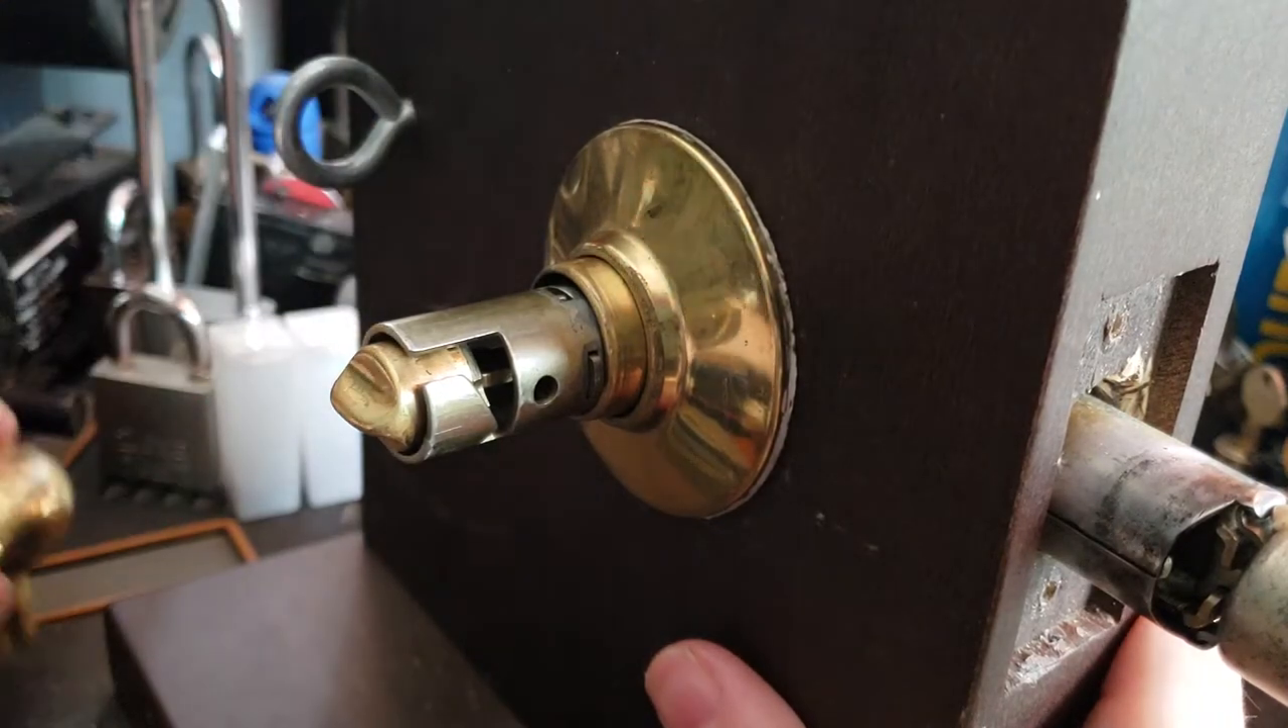So there we have the inside knob taken off.